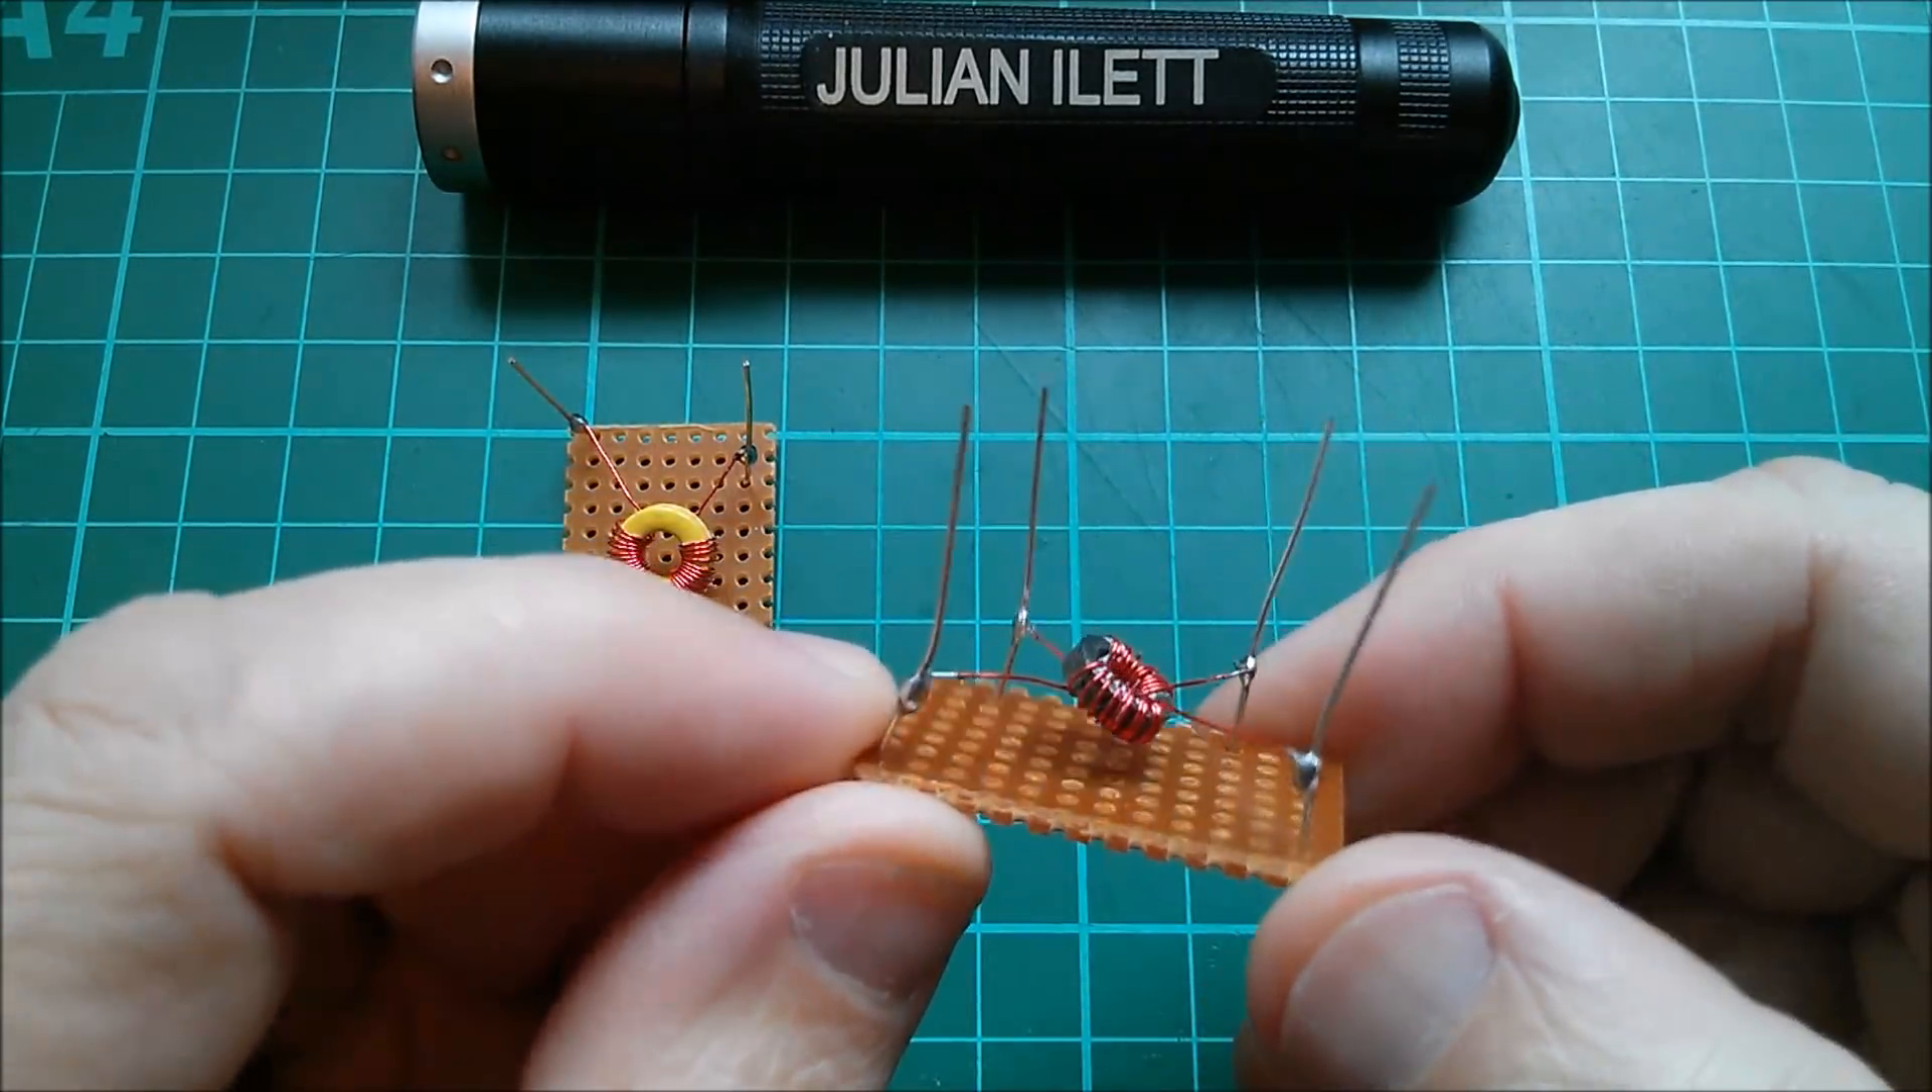I've put four pieces of wire sticking up out of the vero board and i've simply sort of hung the transformer off those four pieces of wire.